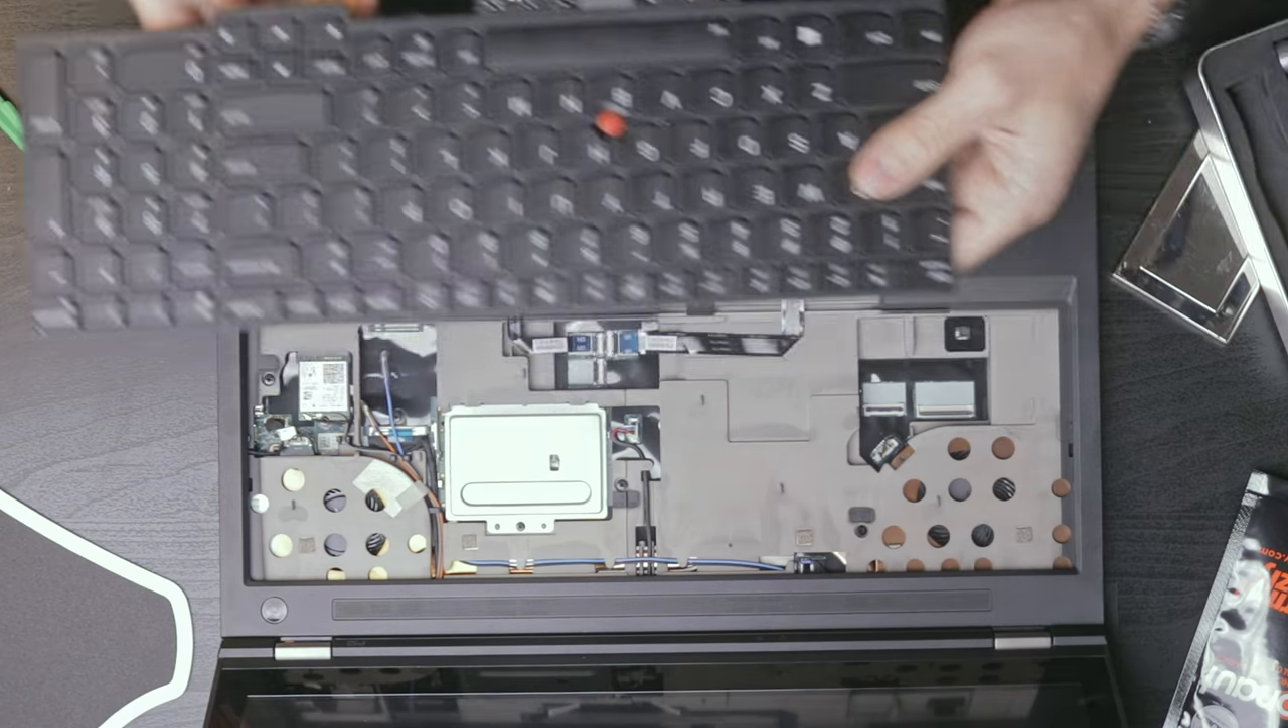Keyboard has been successfully removed without any damage.